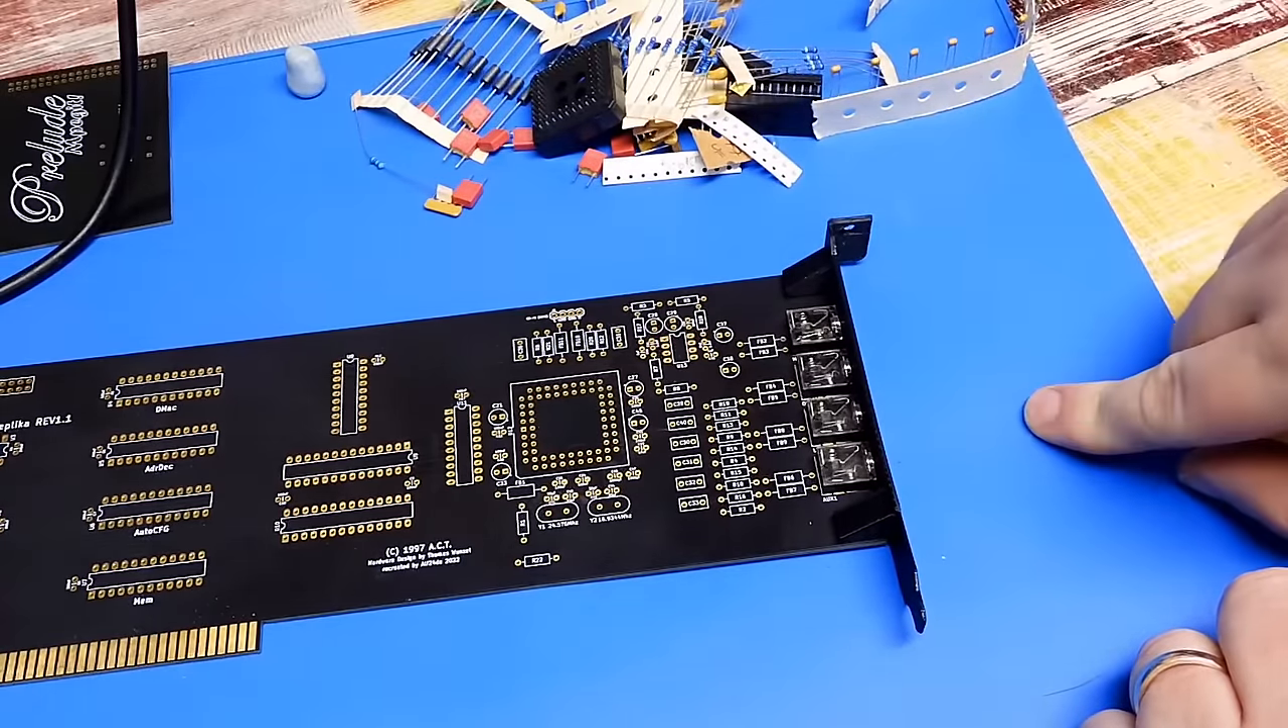I should point out that my card already has The 3 .5mm jacks installed.